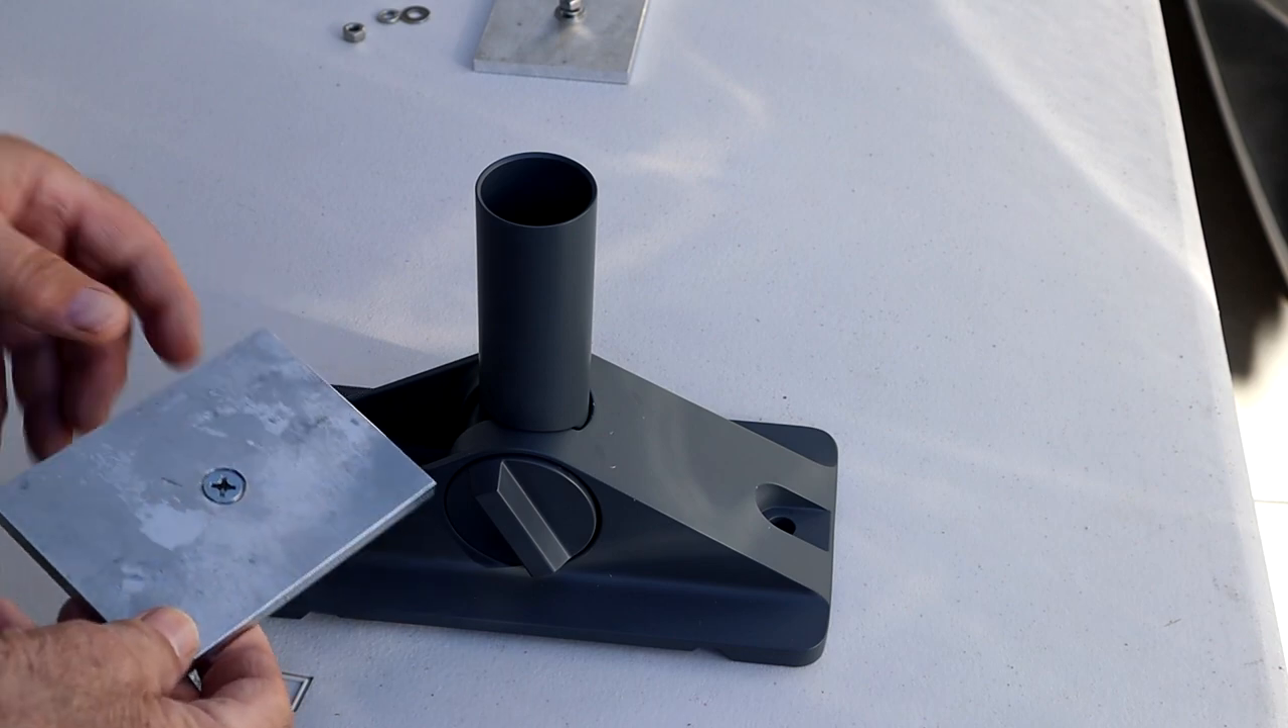And what I did is I drilled a hole through the plate and I countersunk it so I could fit this bolt in there. And it's countersunk so the bolt lies flat.